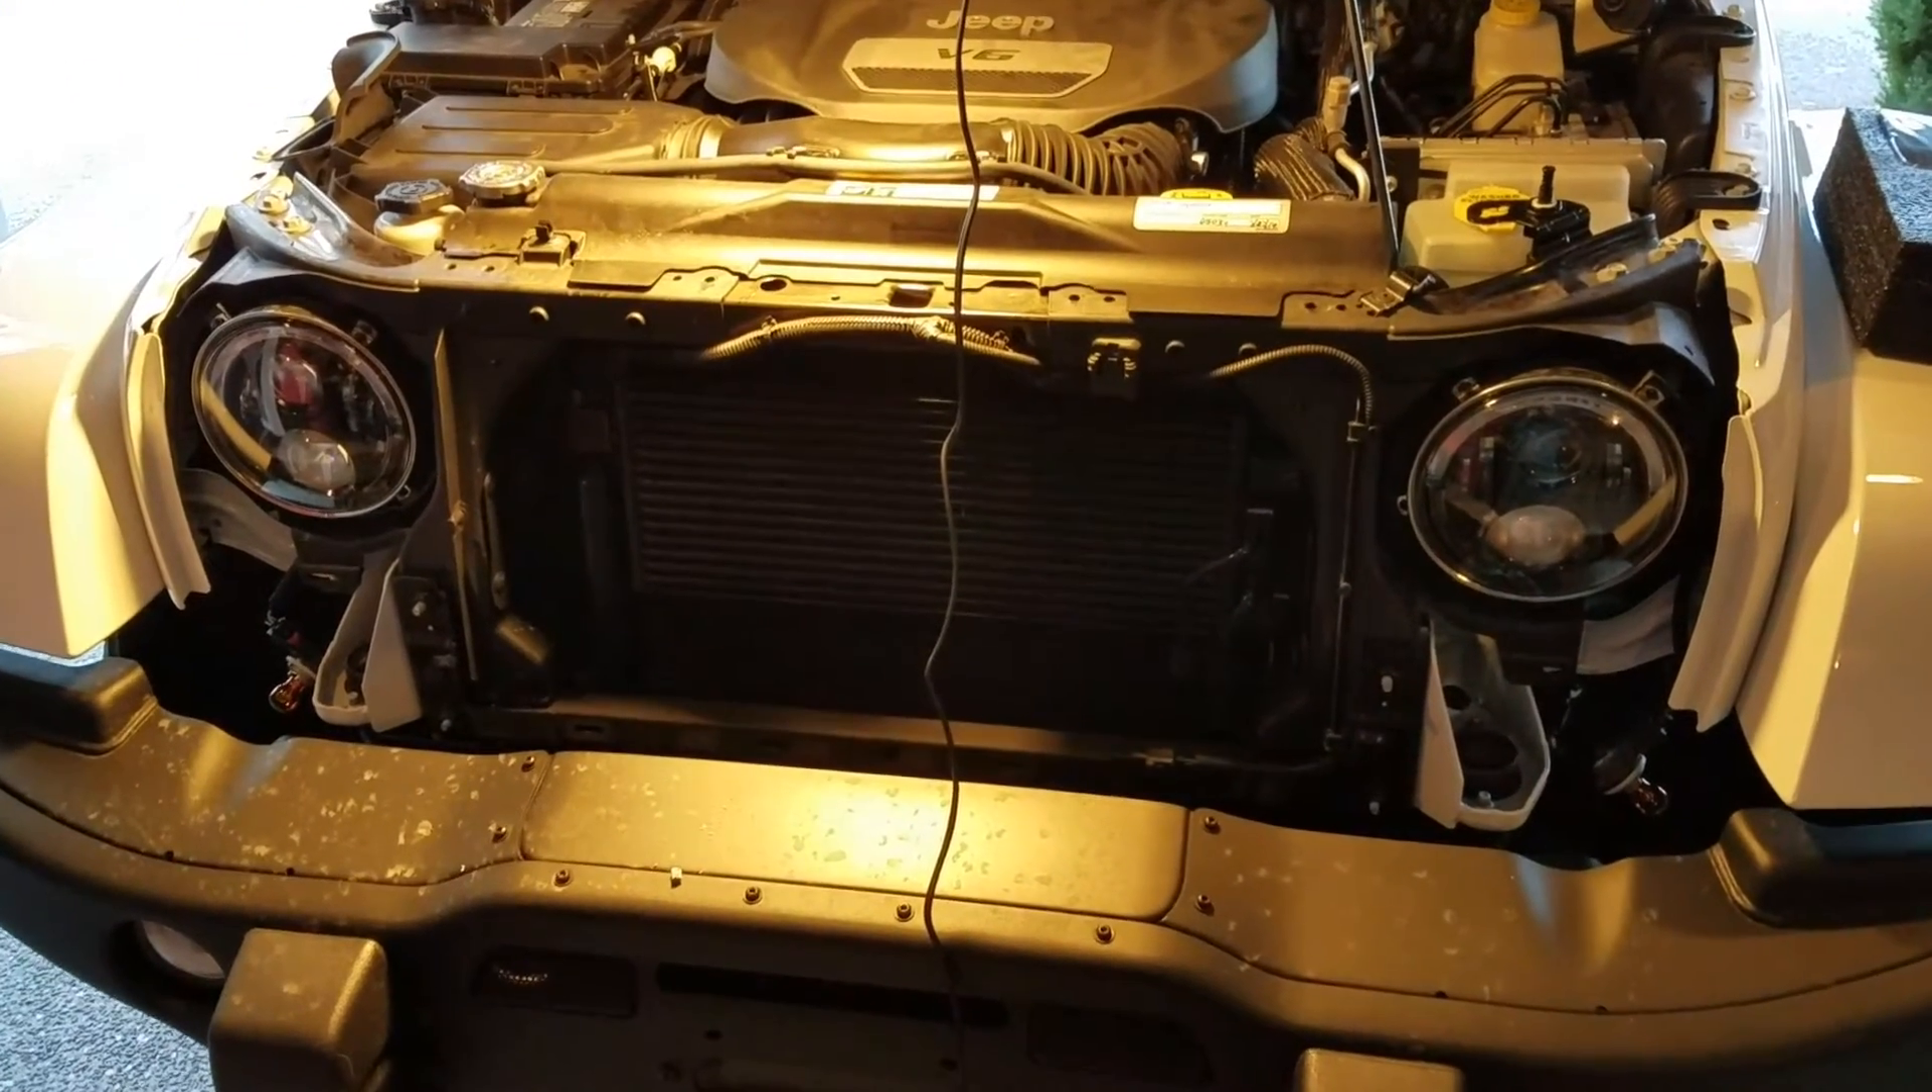There's what it looks like with the grill off.